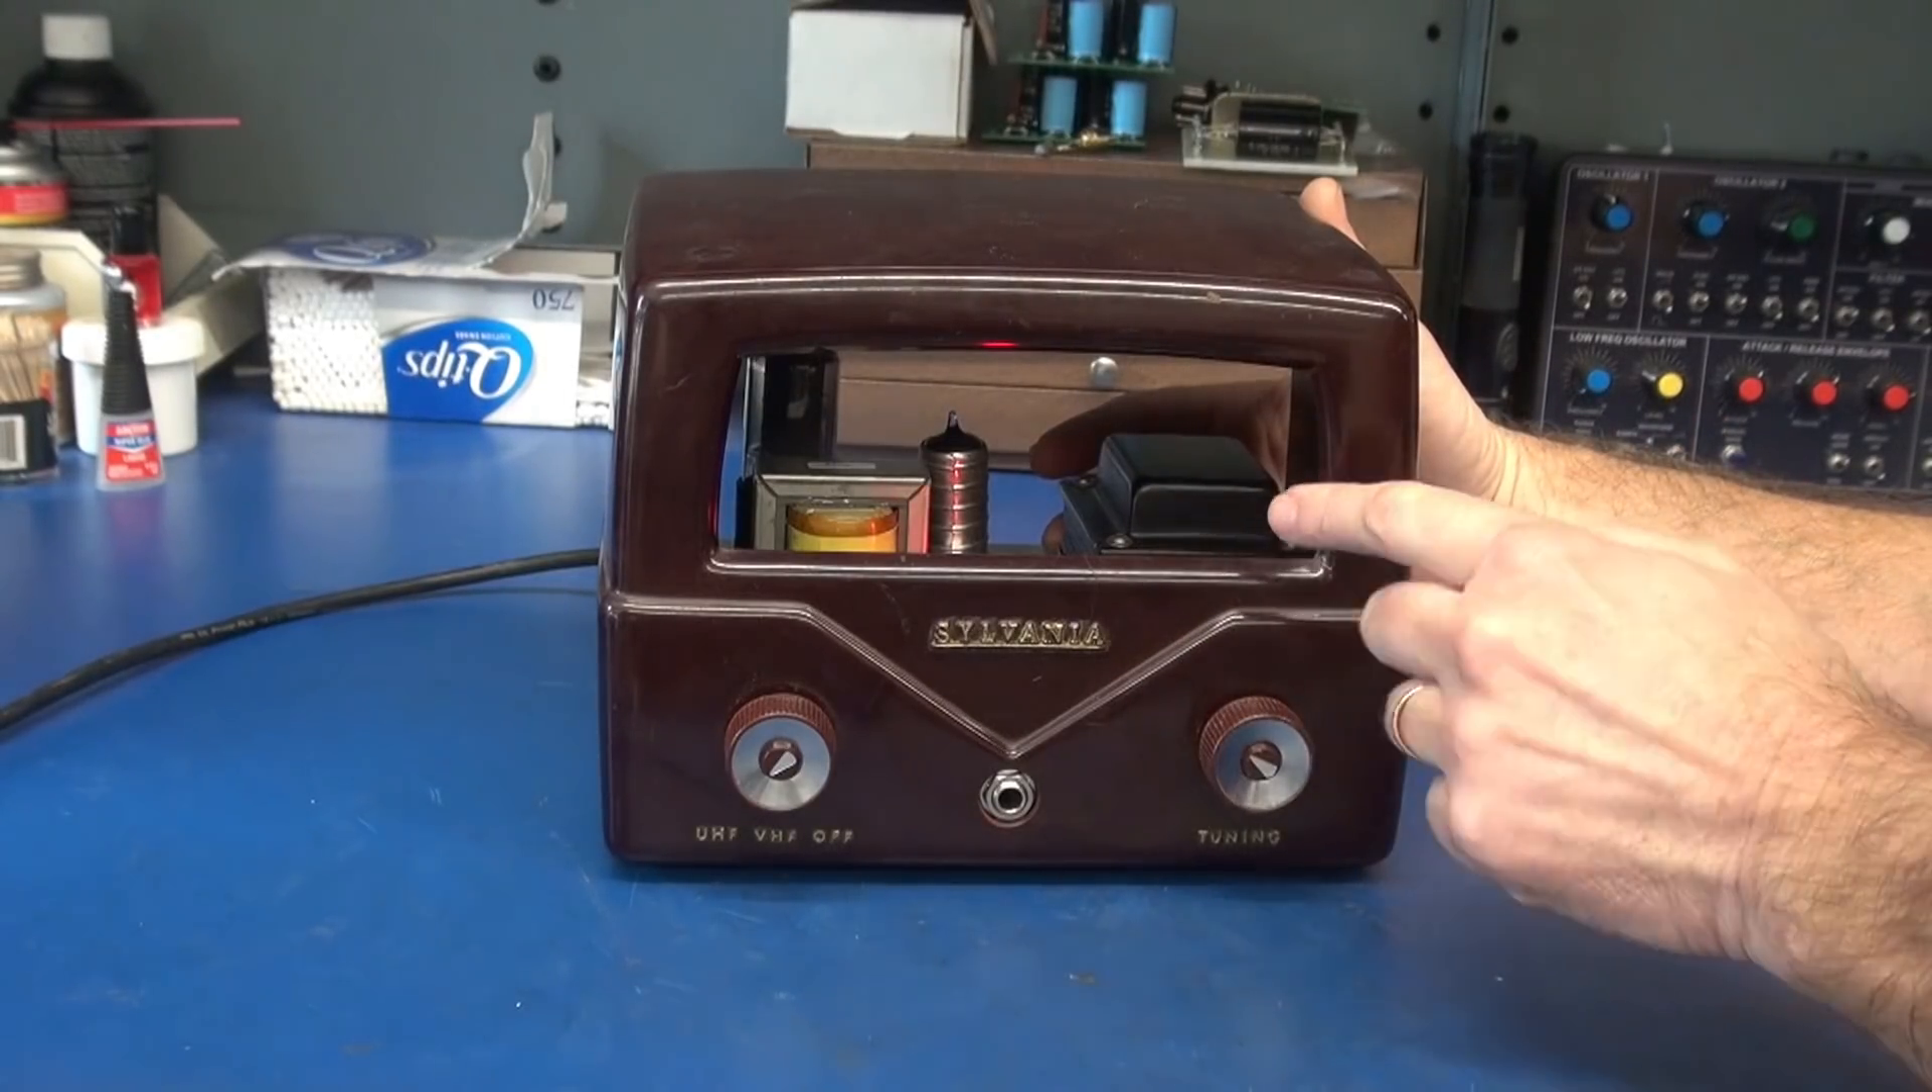Well here's a little two watt amp installed in its new home the Sylvania Bakelite cabinet.